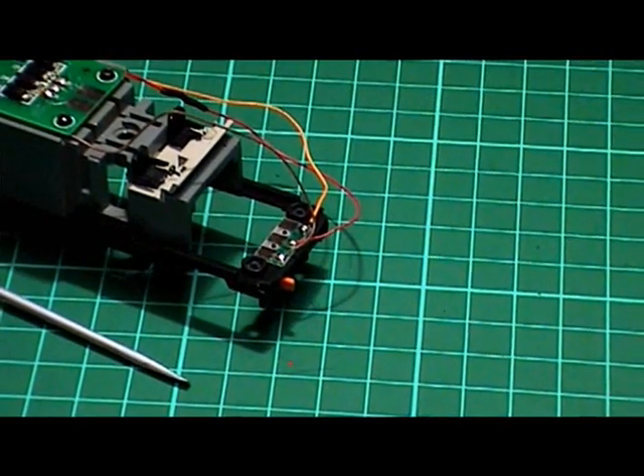So there we go there's the um there's the three wires back on in place for the directional lights.